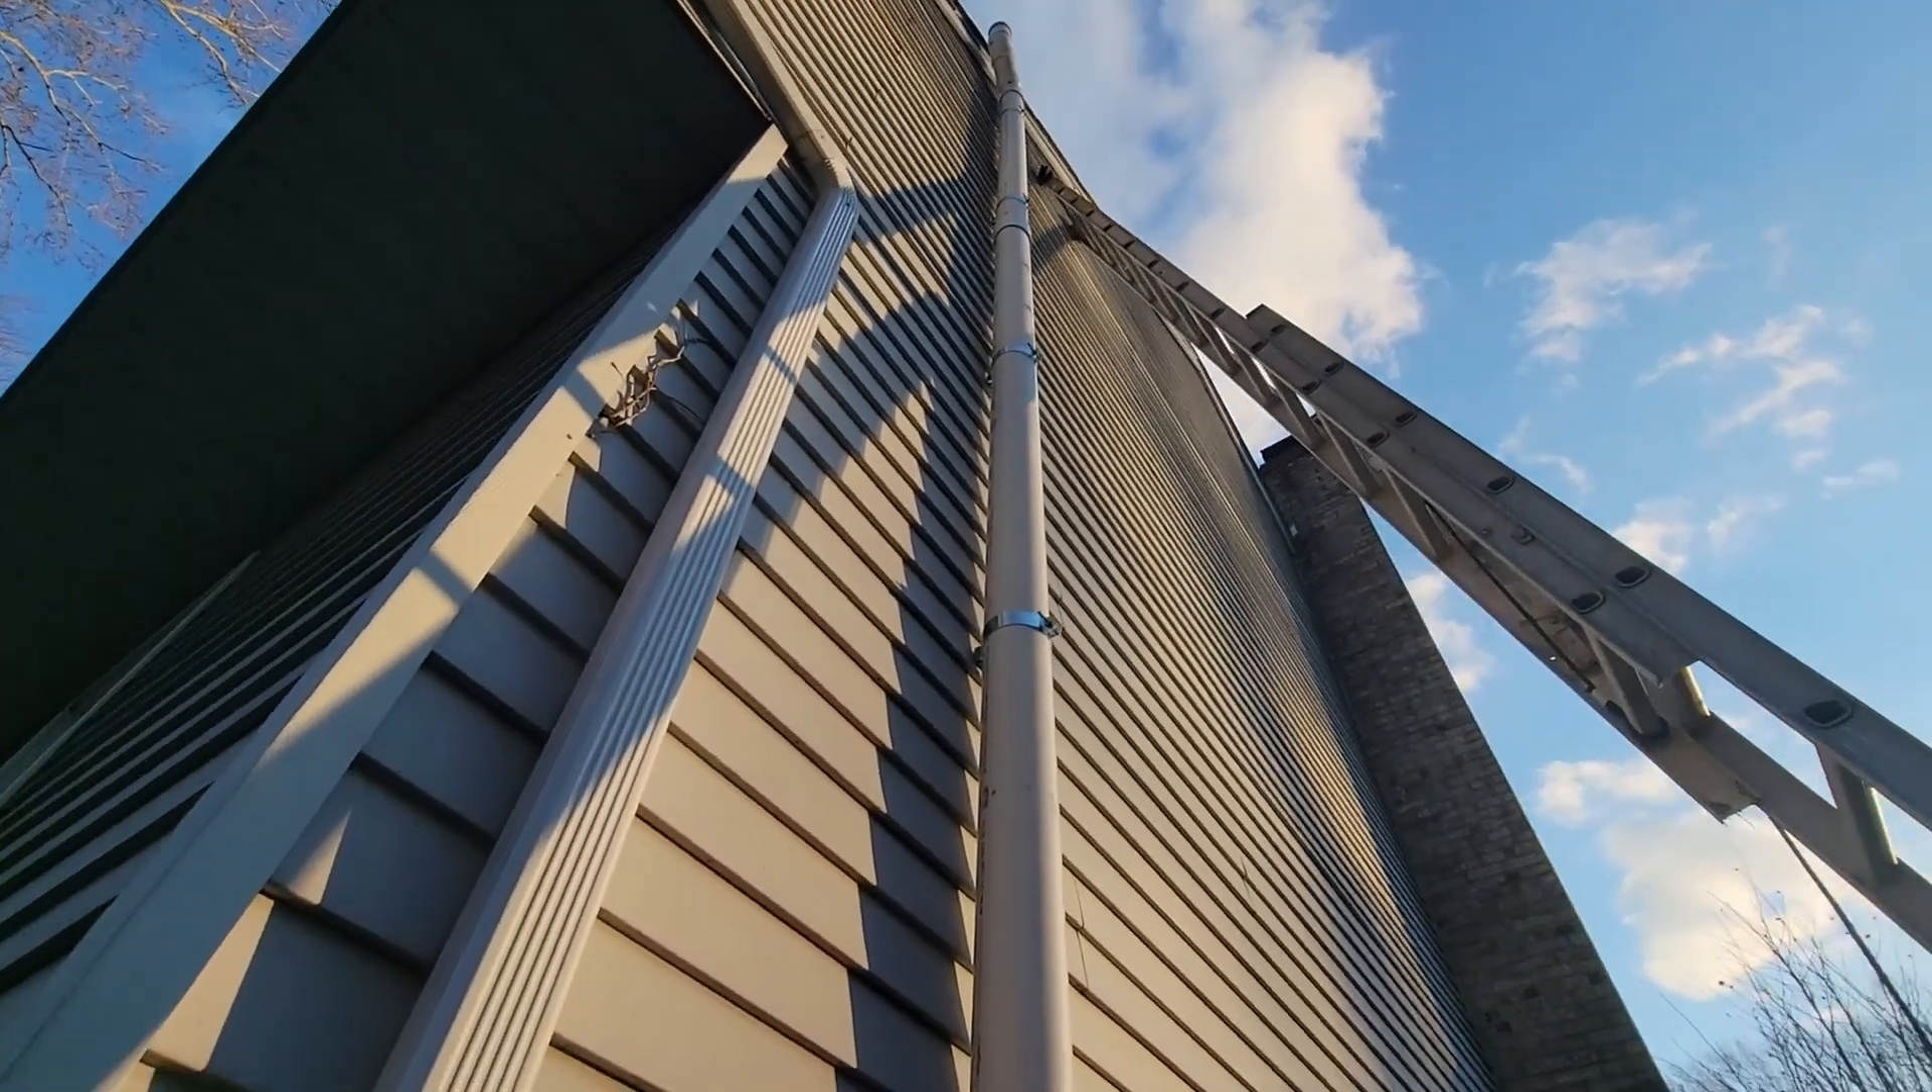So we ran the pipe all the way up and the pipe is up against the house now.